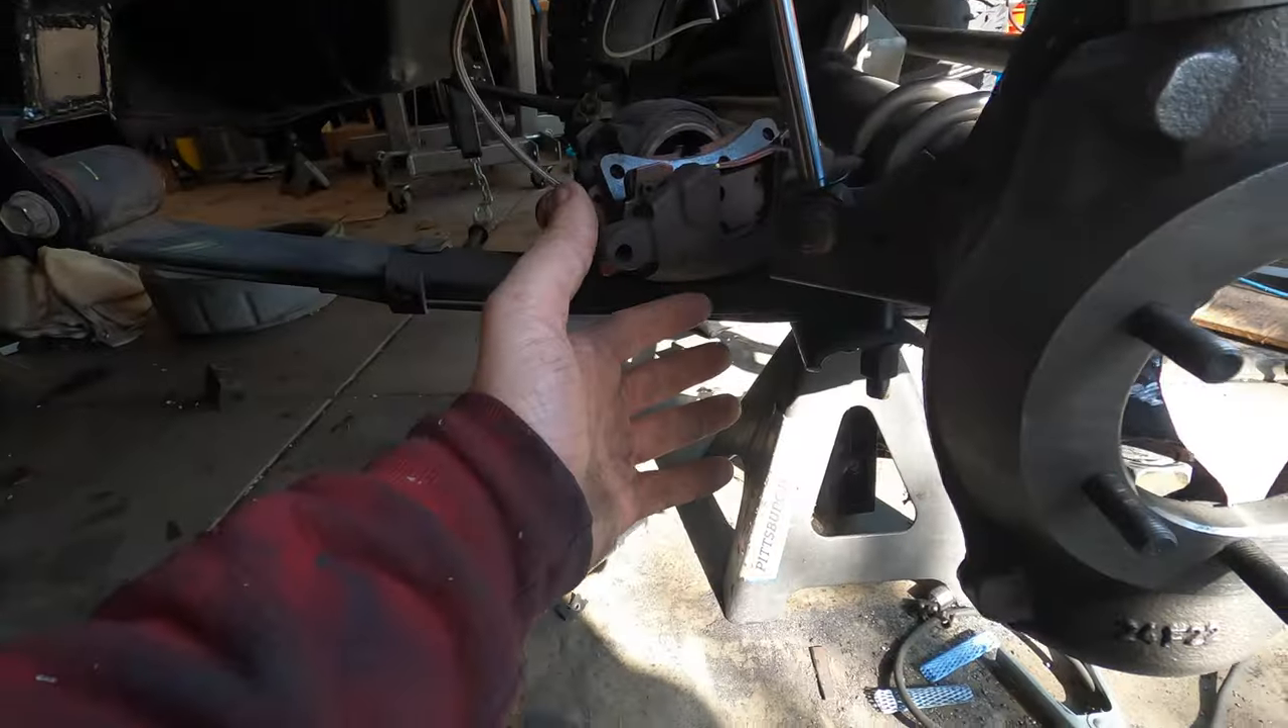We've got the studs pressed in.